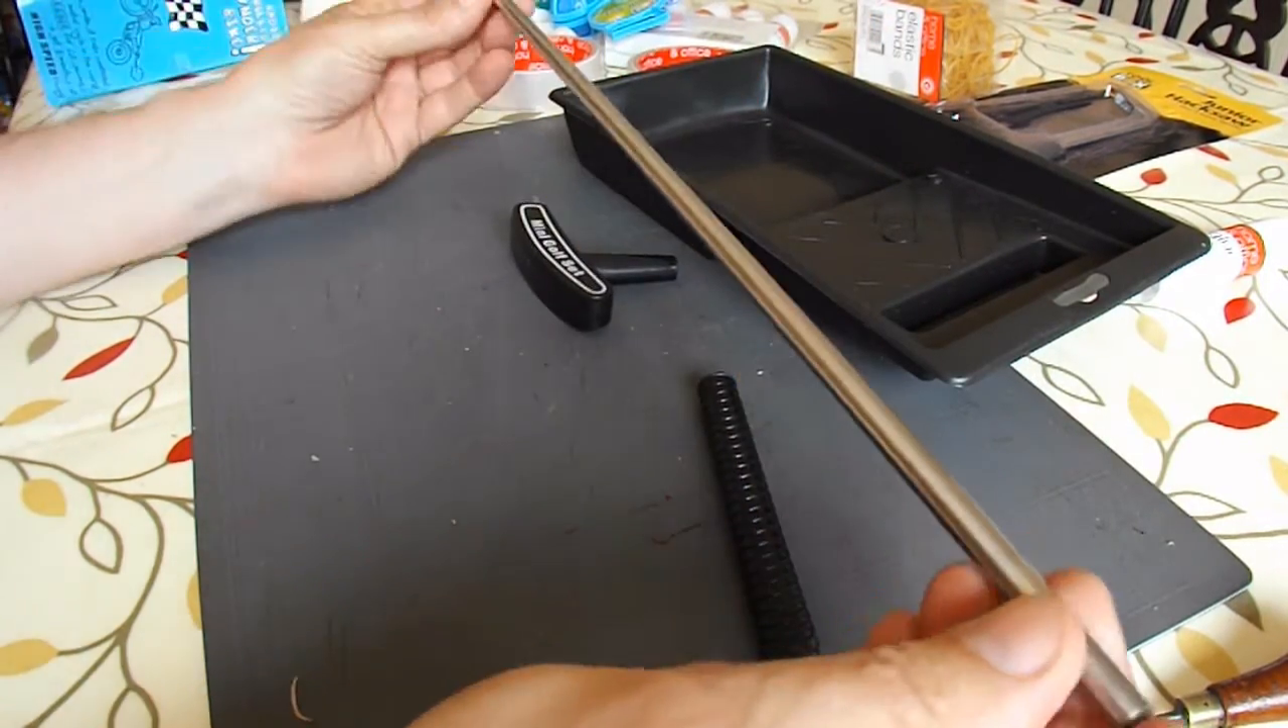A bit of gentle persuasion and the handle and the club have come off so we've got a nice shaft there.